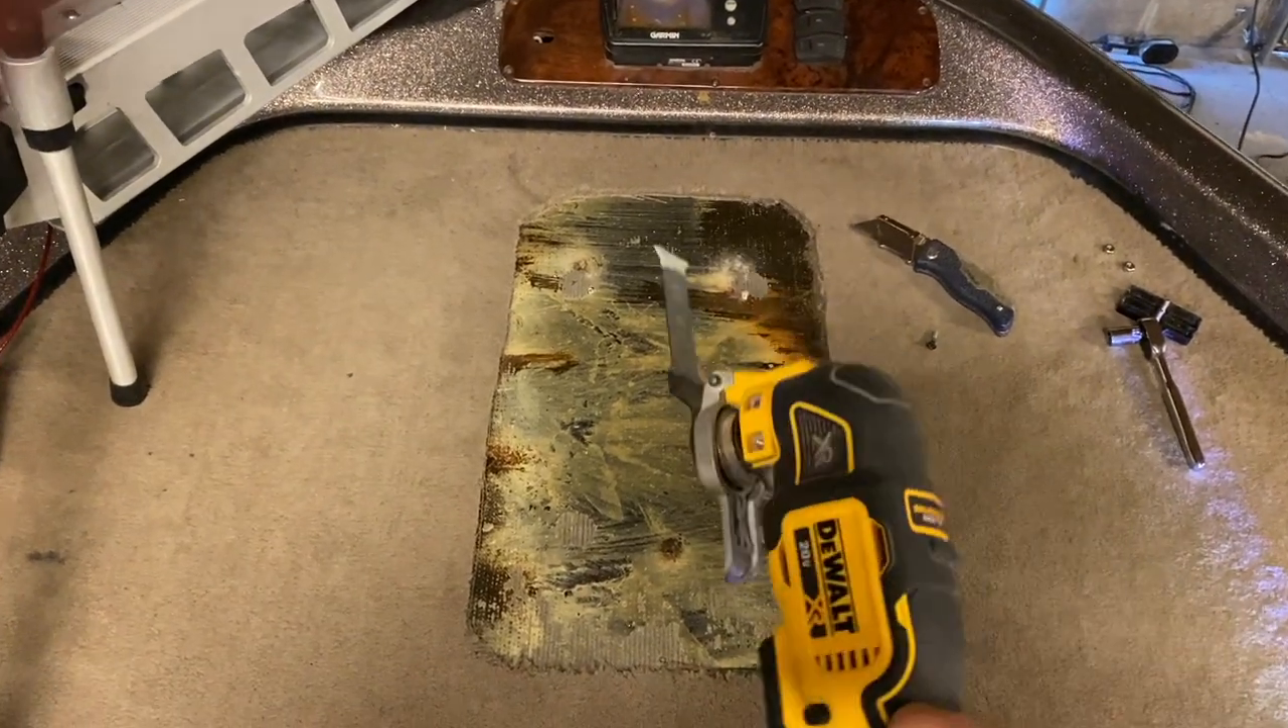So we got our carpet cut out looks really good.